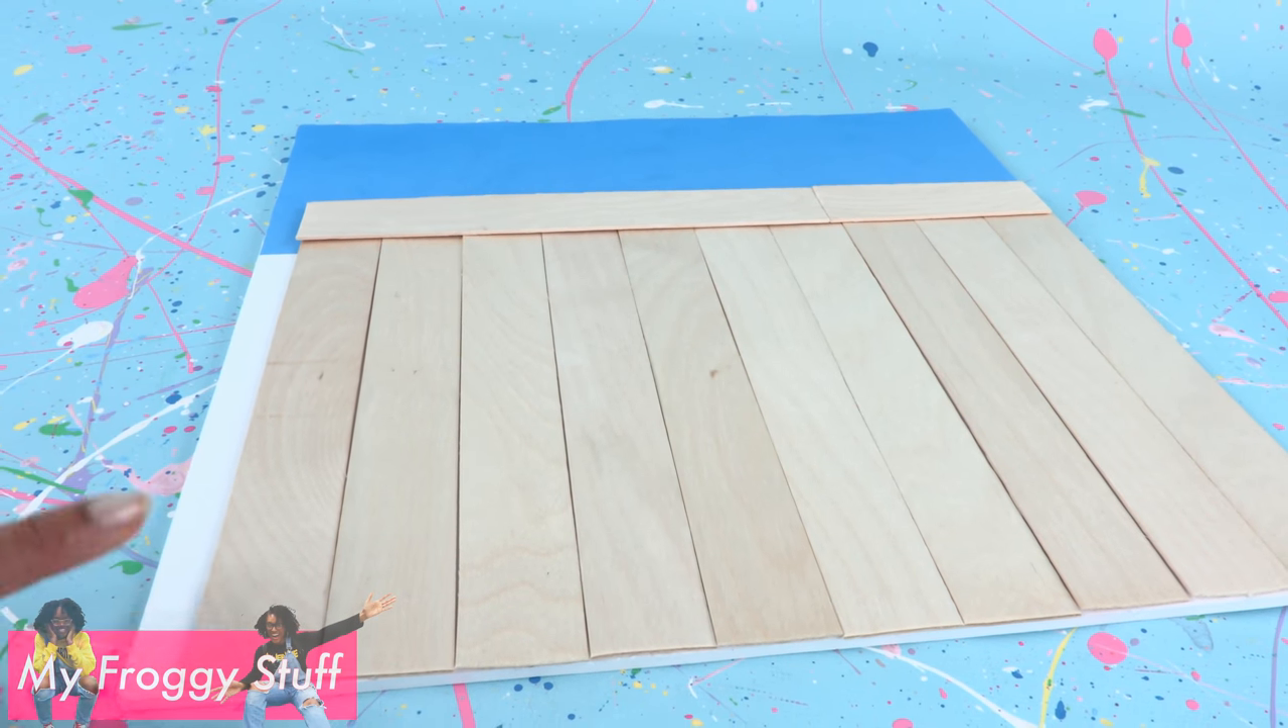I have a little bit of space left on the side but that's okay we can cover it with greenery later.